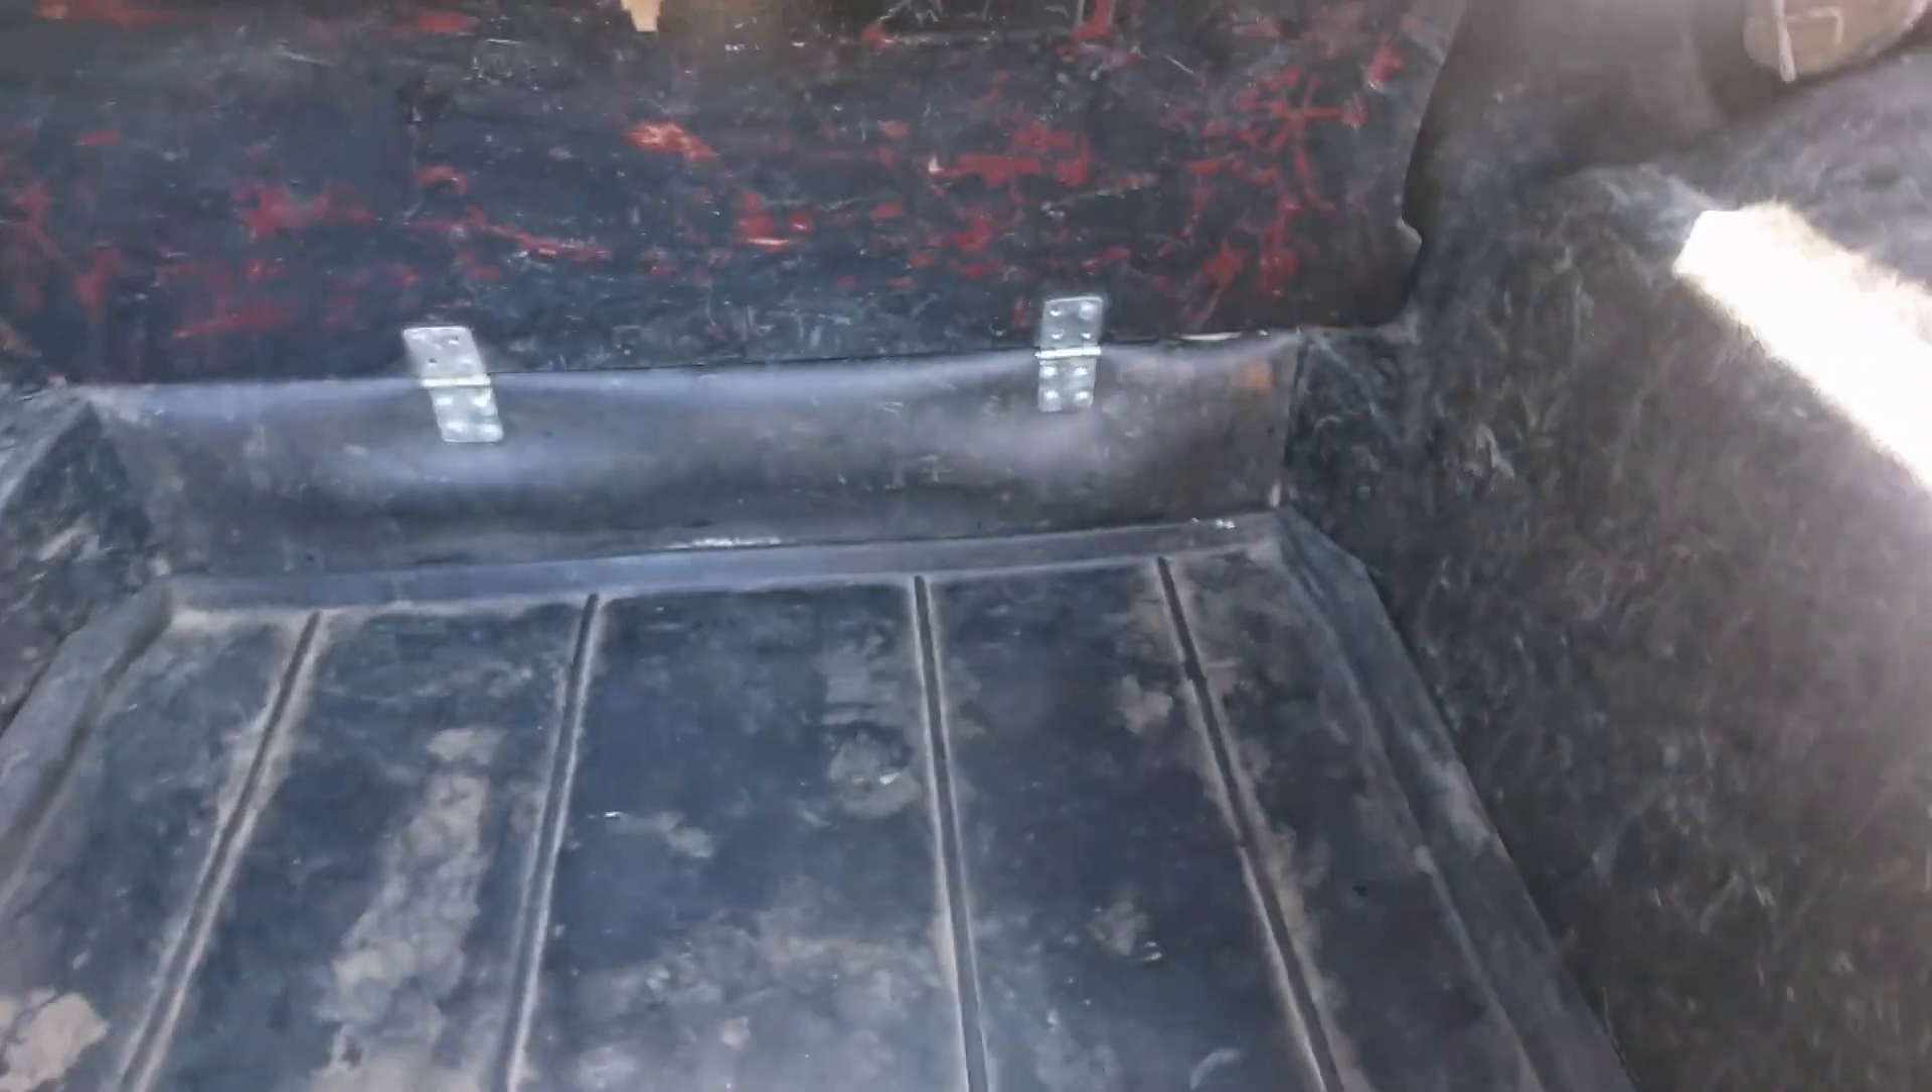Вот я уже все собрал. Все обшивки. Коврик.